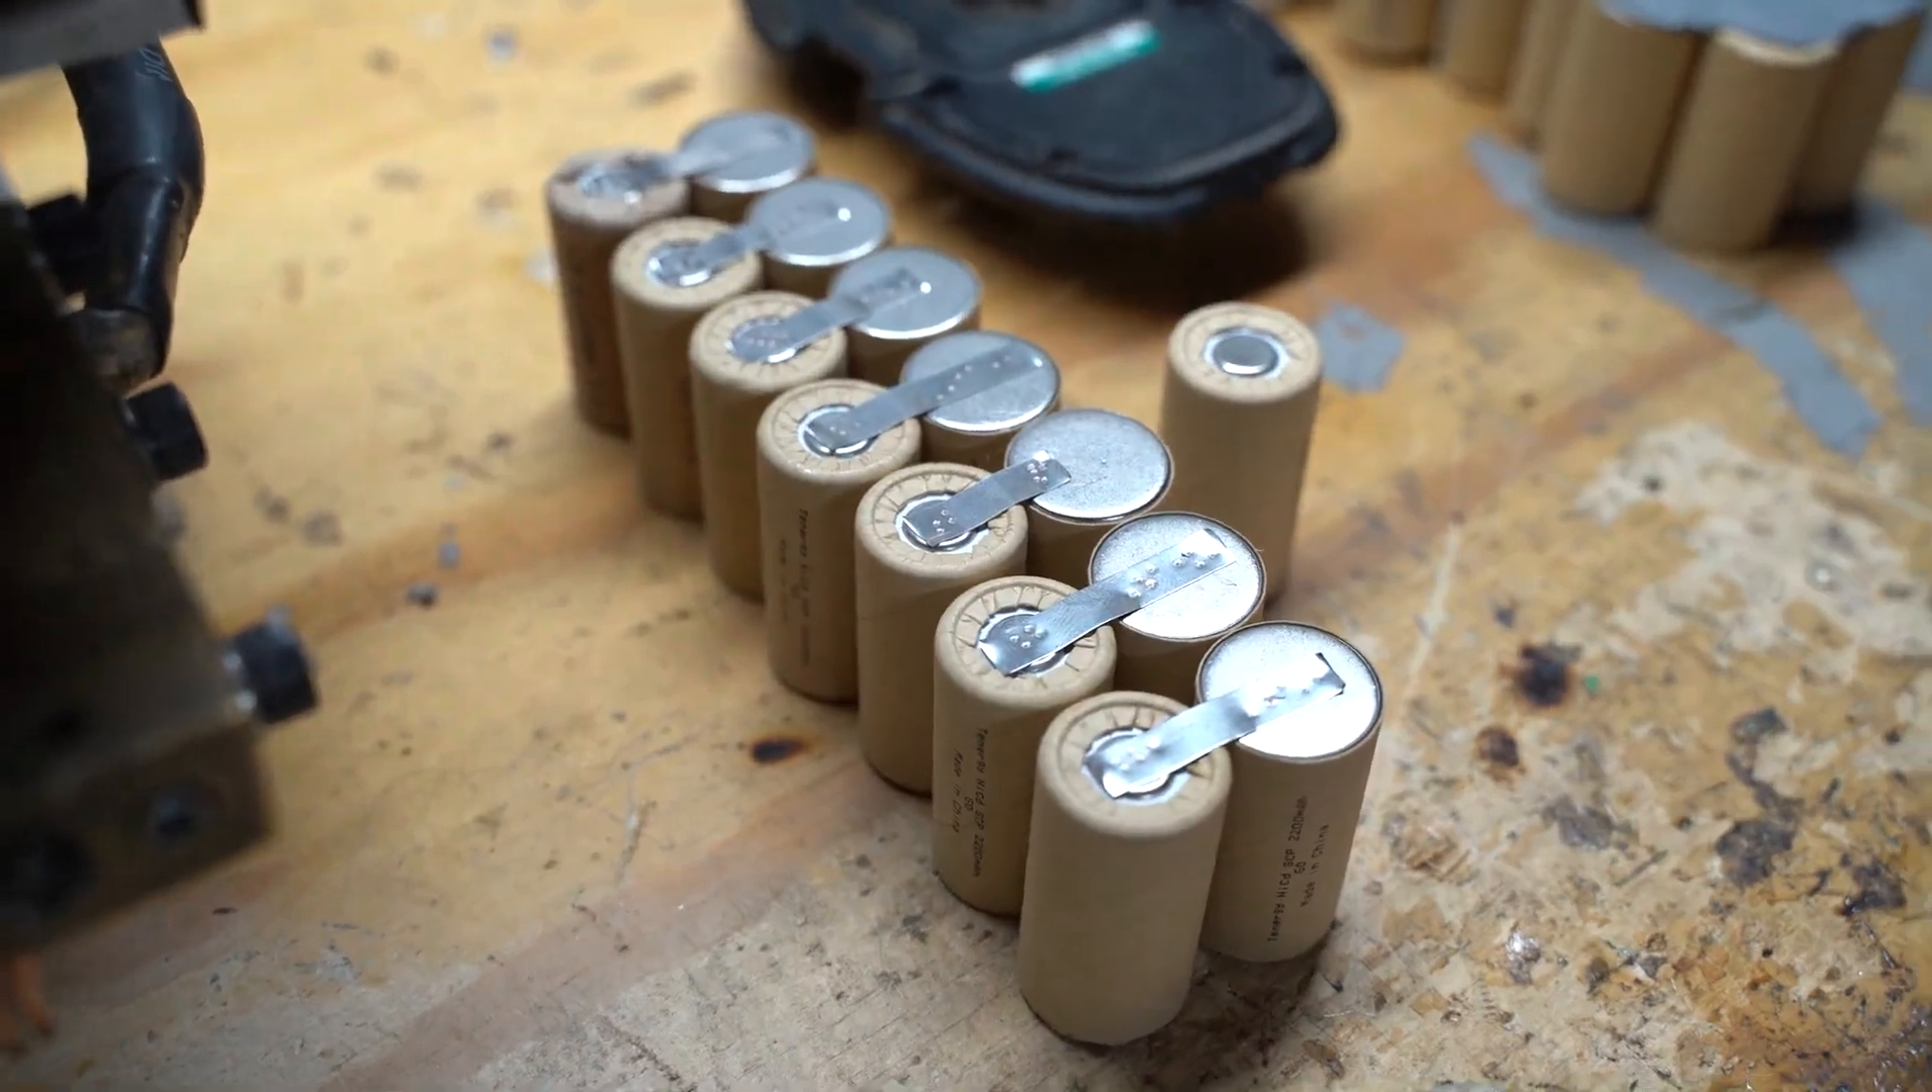2, 4, 6, 8, 10, 12, 14. We've got our 14 cells here welded together.